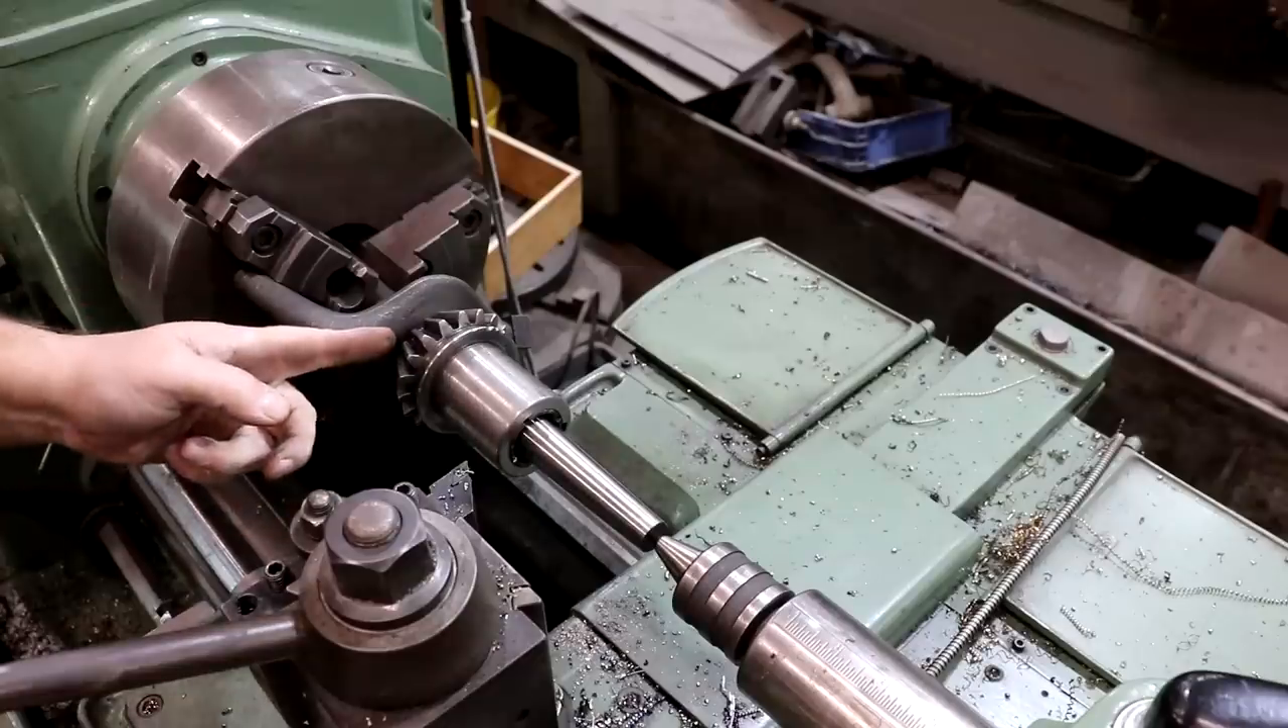All right, we can kind of take a look at our setup here. Now we've got our gear here mounted on the expanding mandrel.